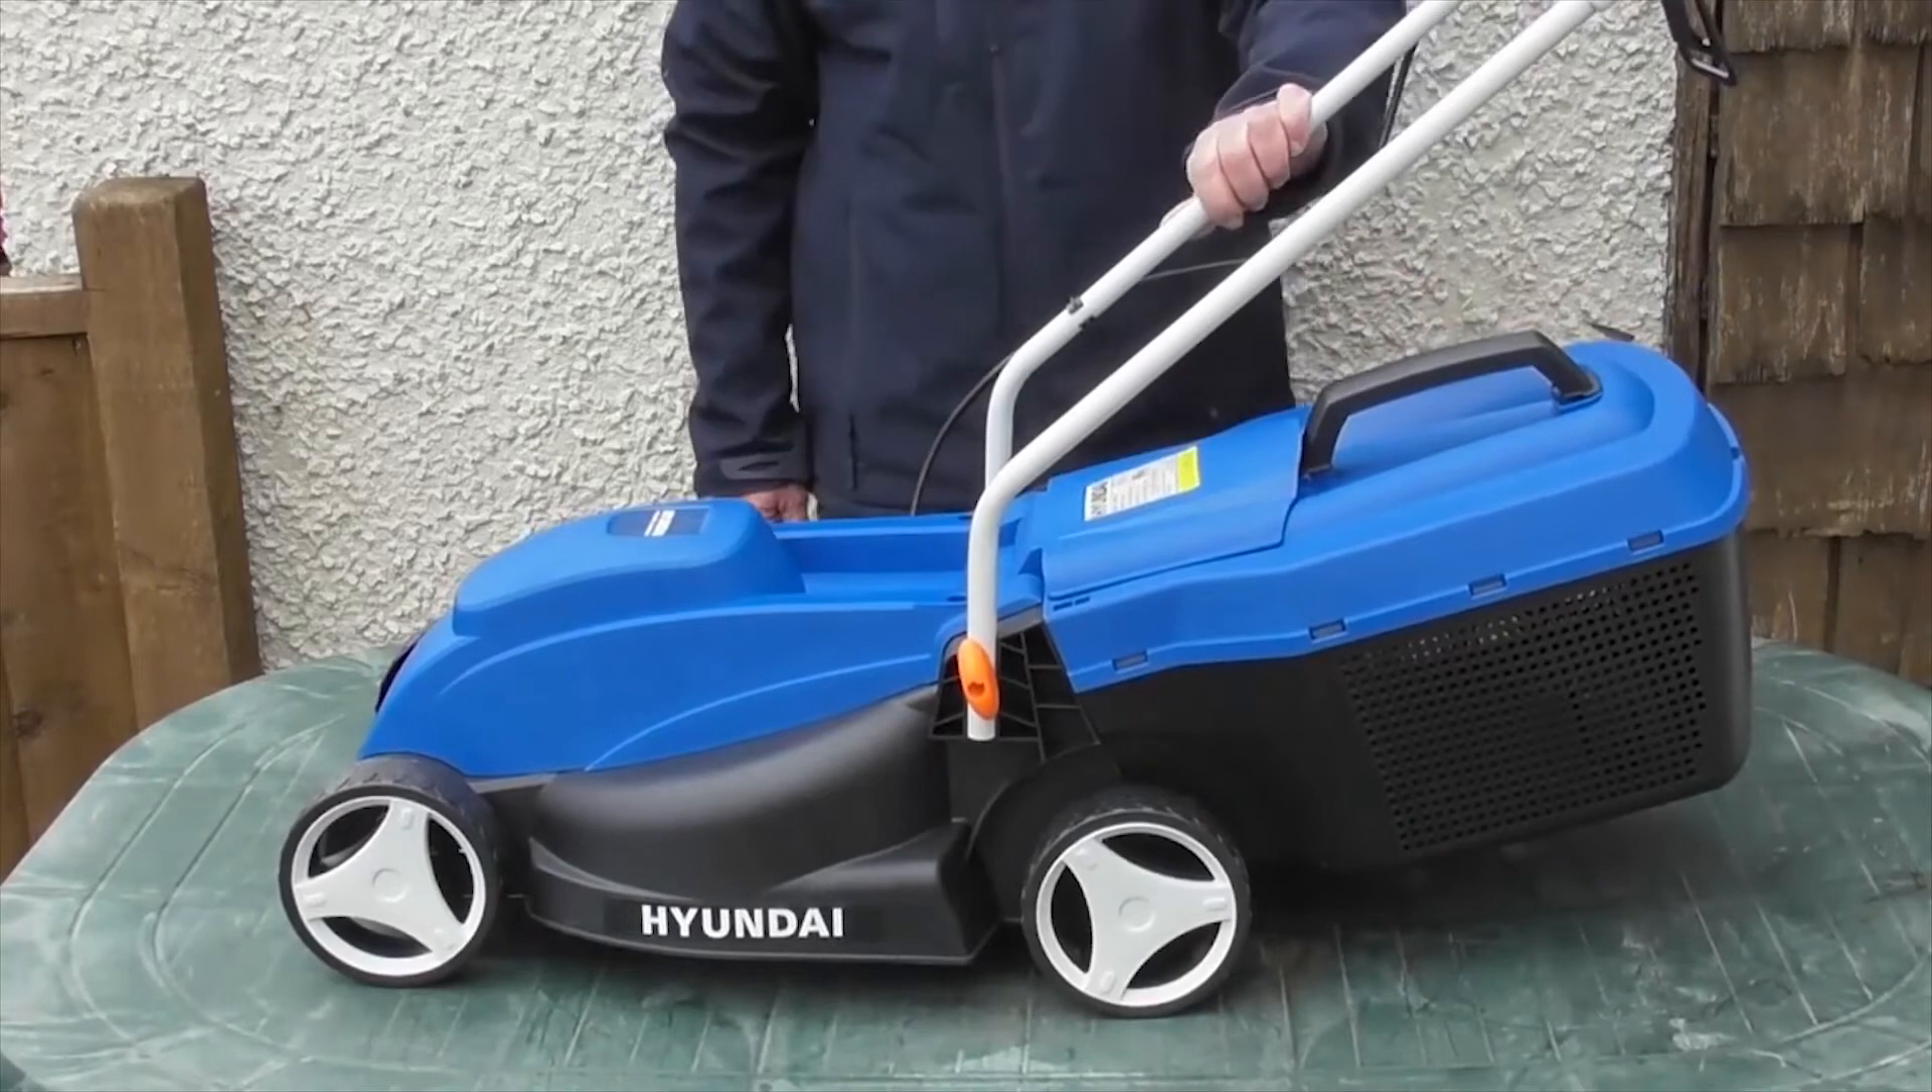Simply lift the rear flap, locate it in position, close the flap, and that's the grass bag fitted.